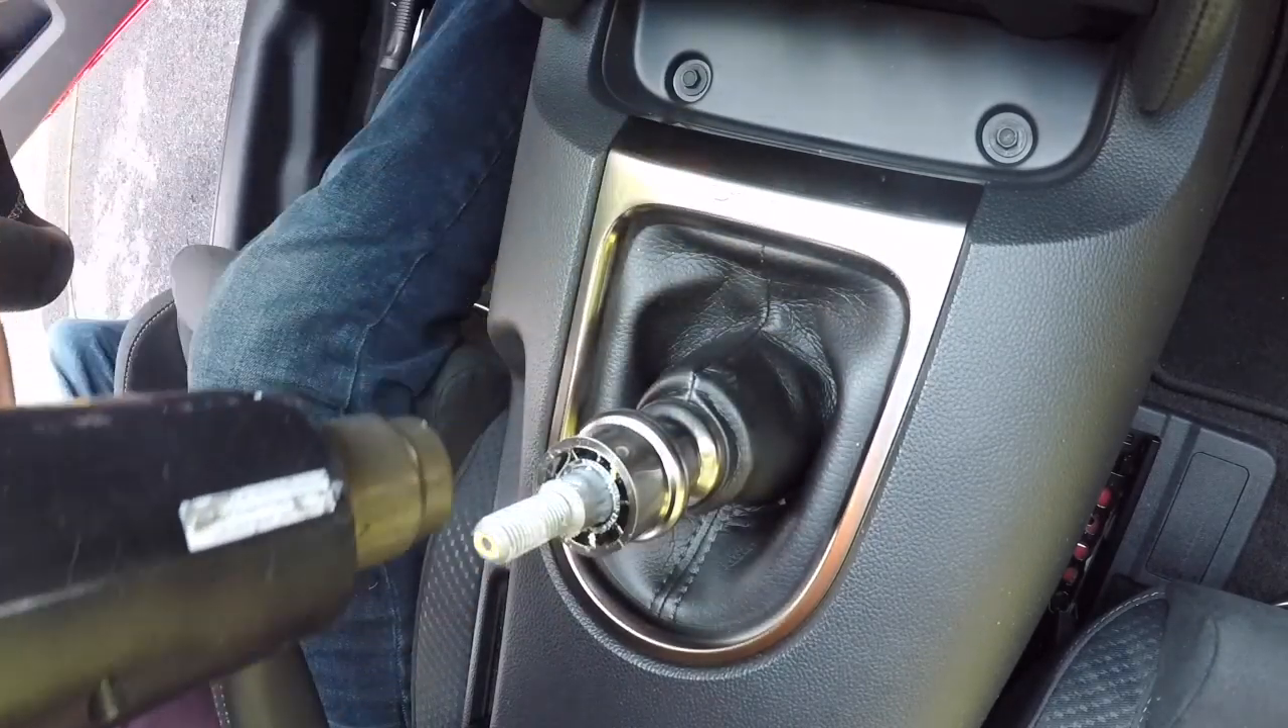Okay, knob is off, and you can see that there is Loctite used from the factory.